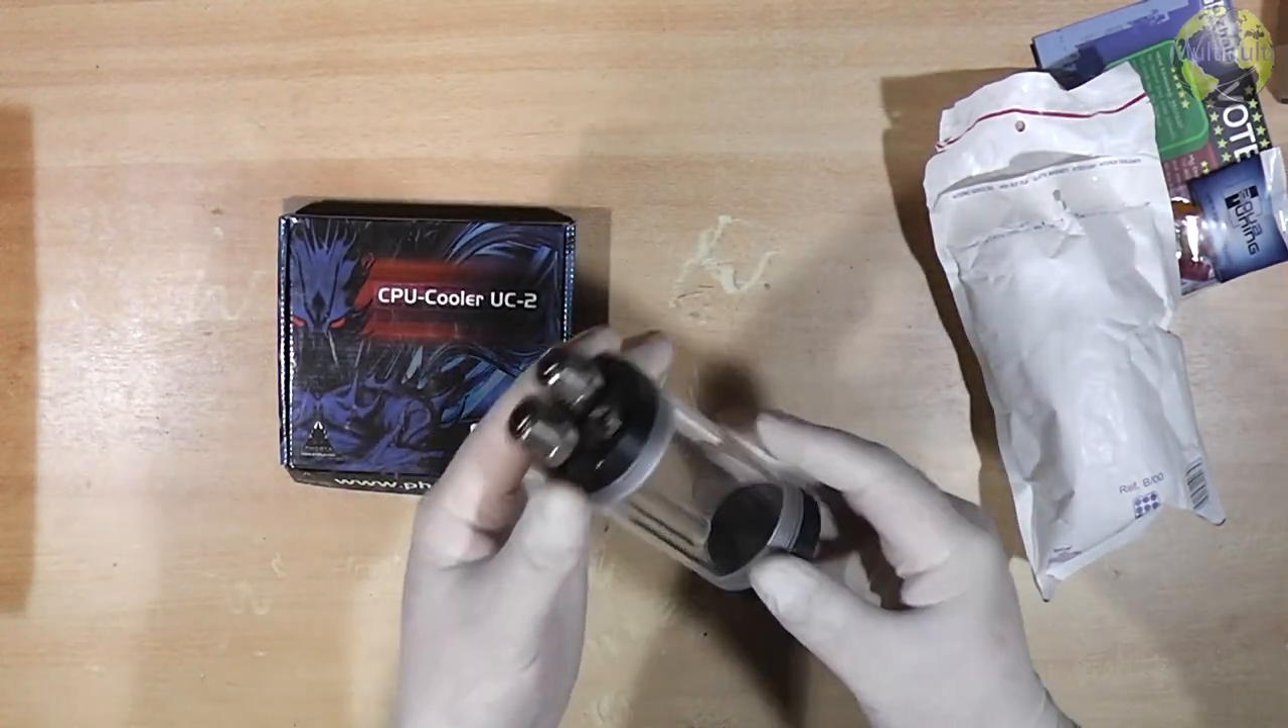Ja, ich habe hier schon die Anschlüsse rangemacht.